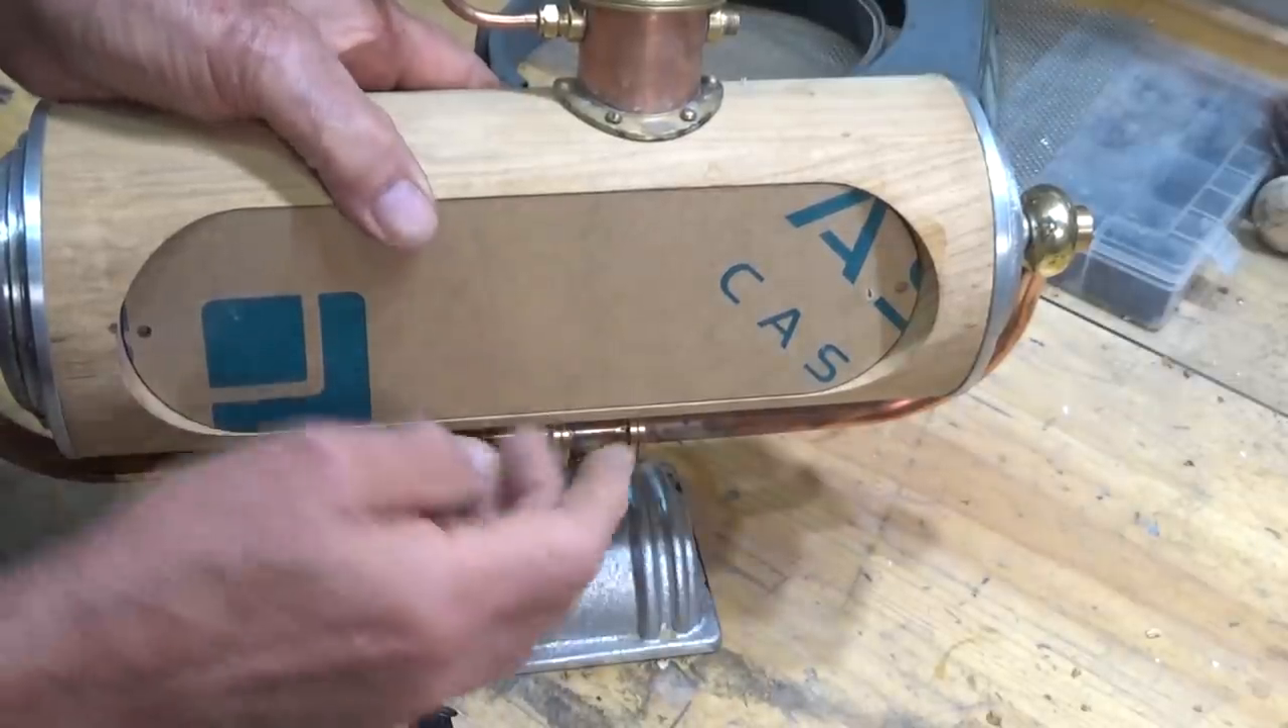So here's that screen and i've still got the protective paper on that.